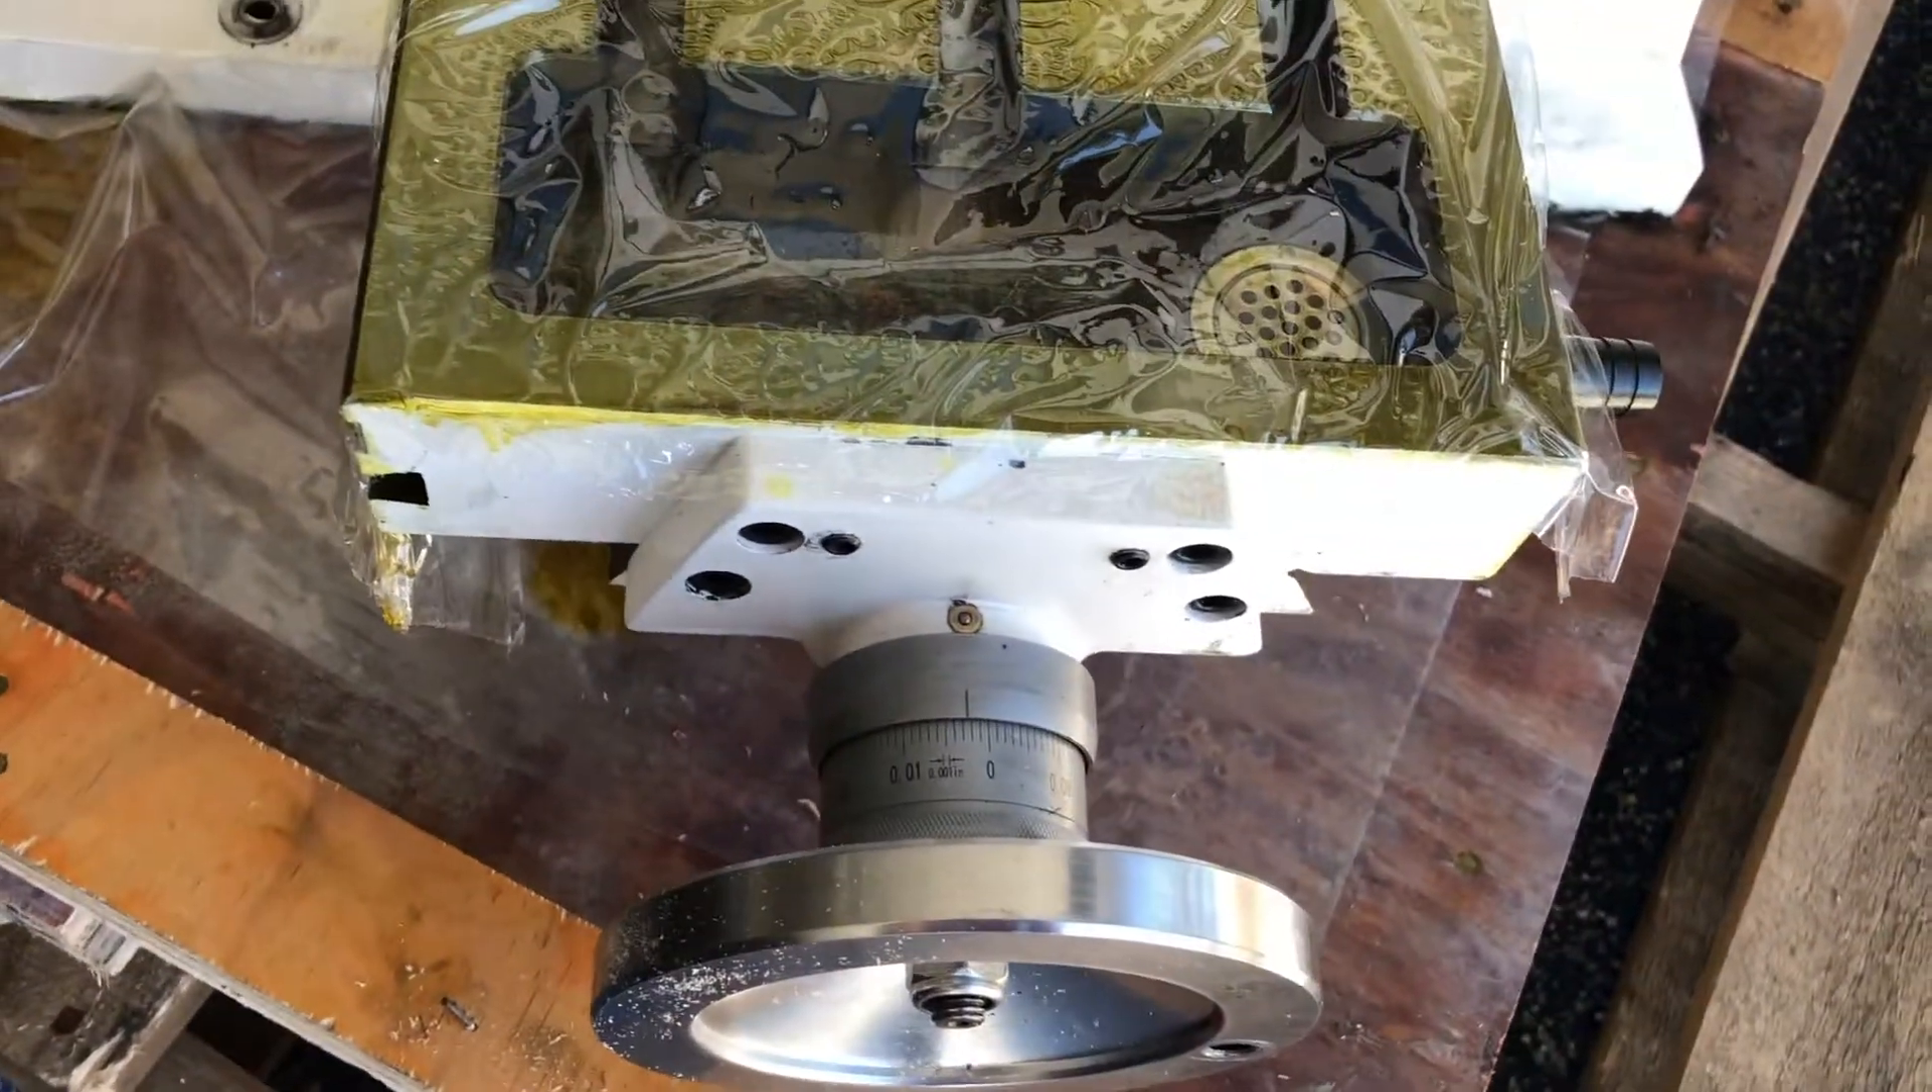Looks like the little grip tip has not been installed here because it would be protruding during shipment.